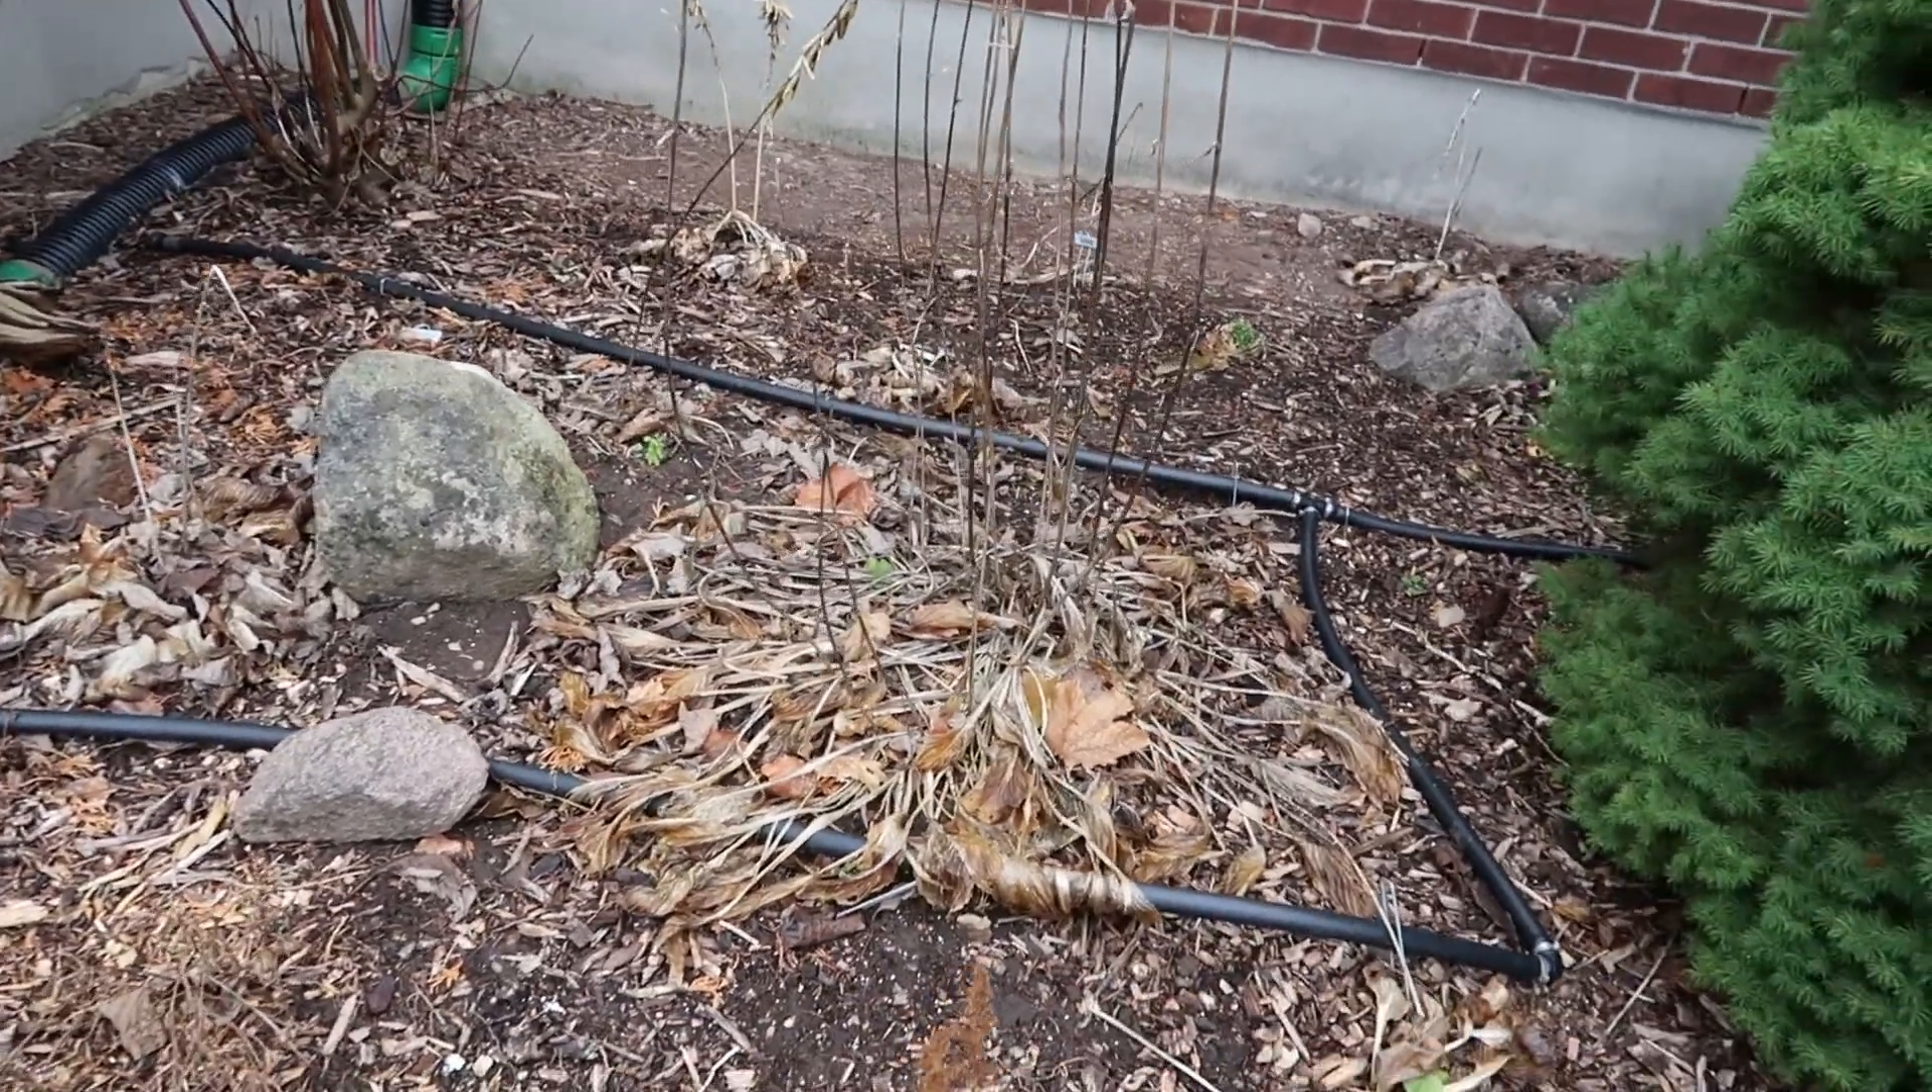You can see i have the bones of the drip already installed so these are the main lines.